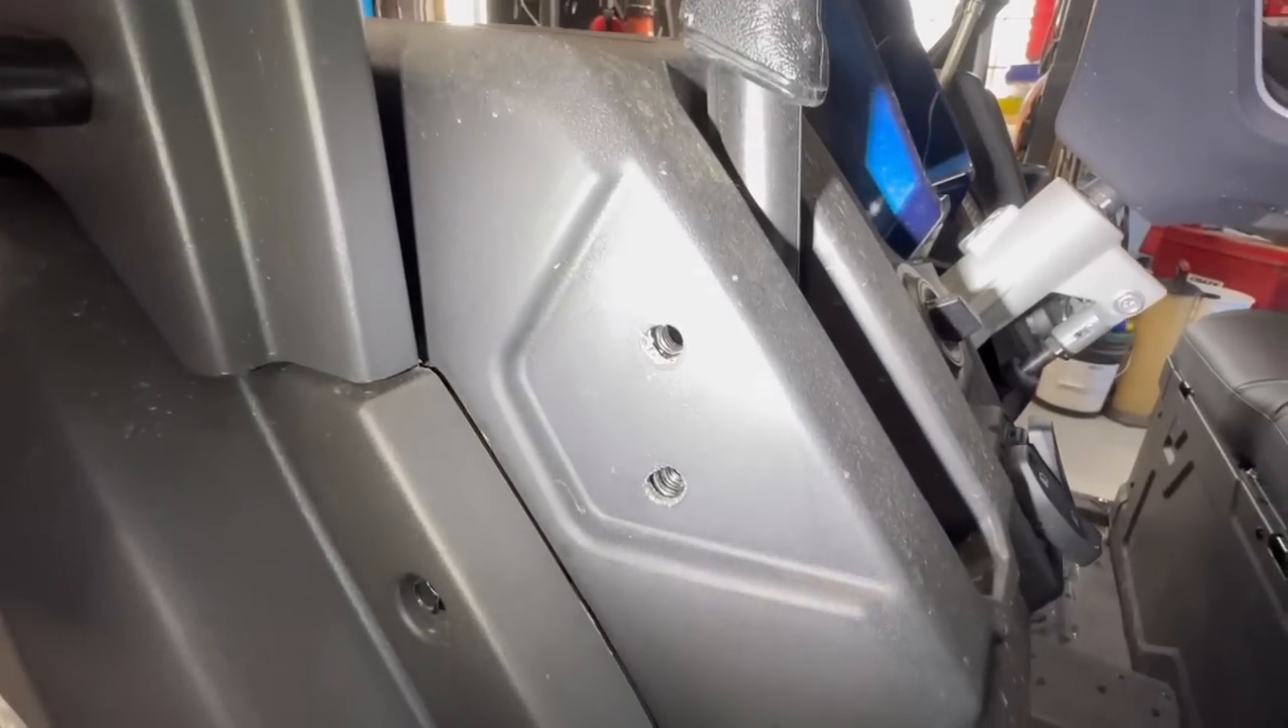And if you can see in there, we can see those holes are nicely lined up right behind, or the nuts are lined up nicely behind there.